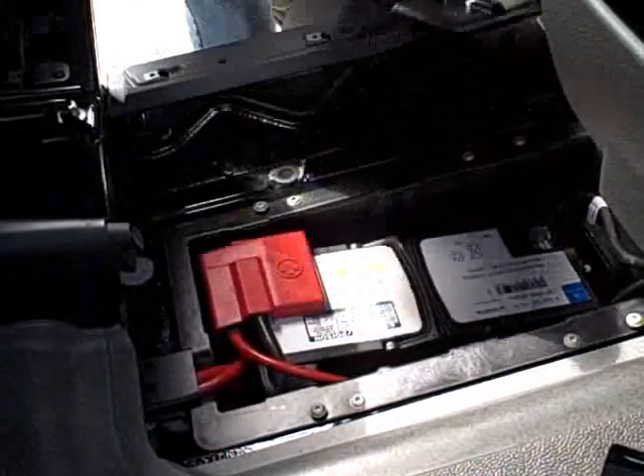Just loosen them up, and then the cover comes right off like that. And there's your battery.